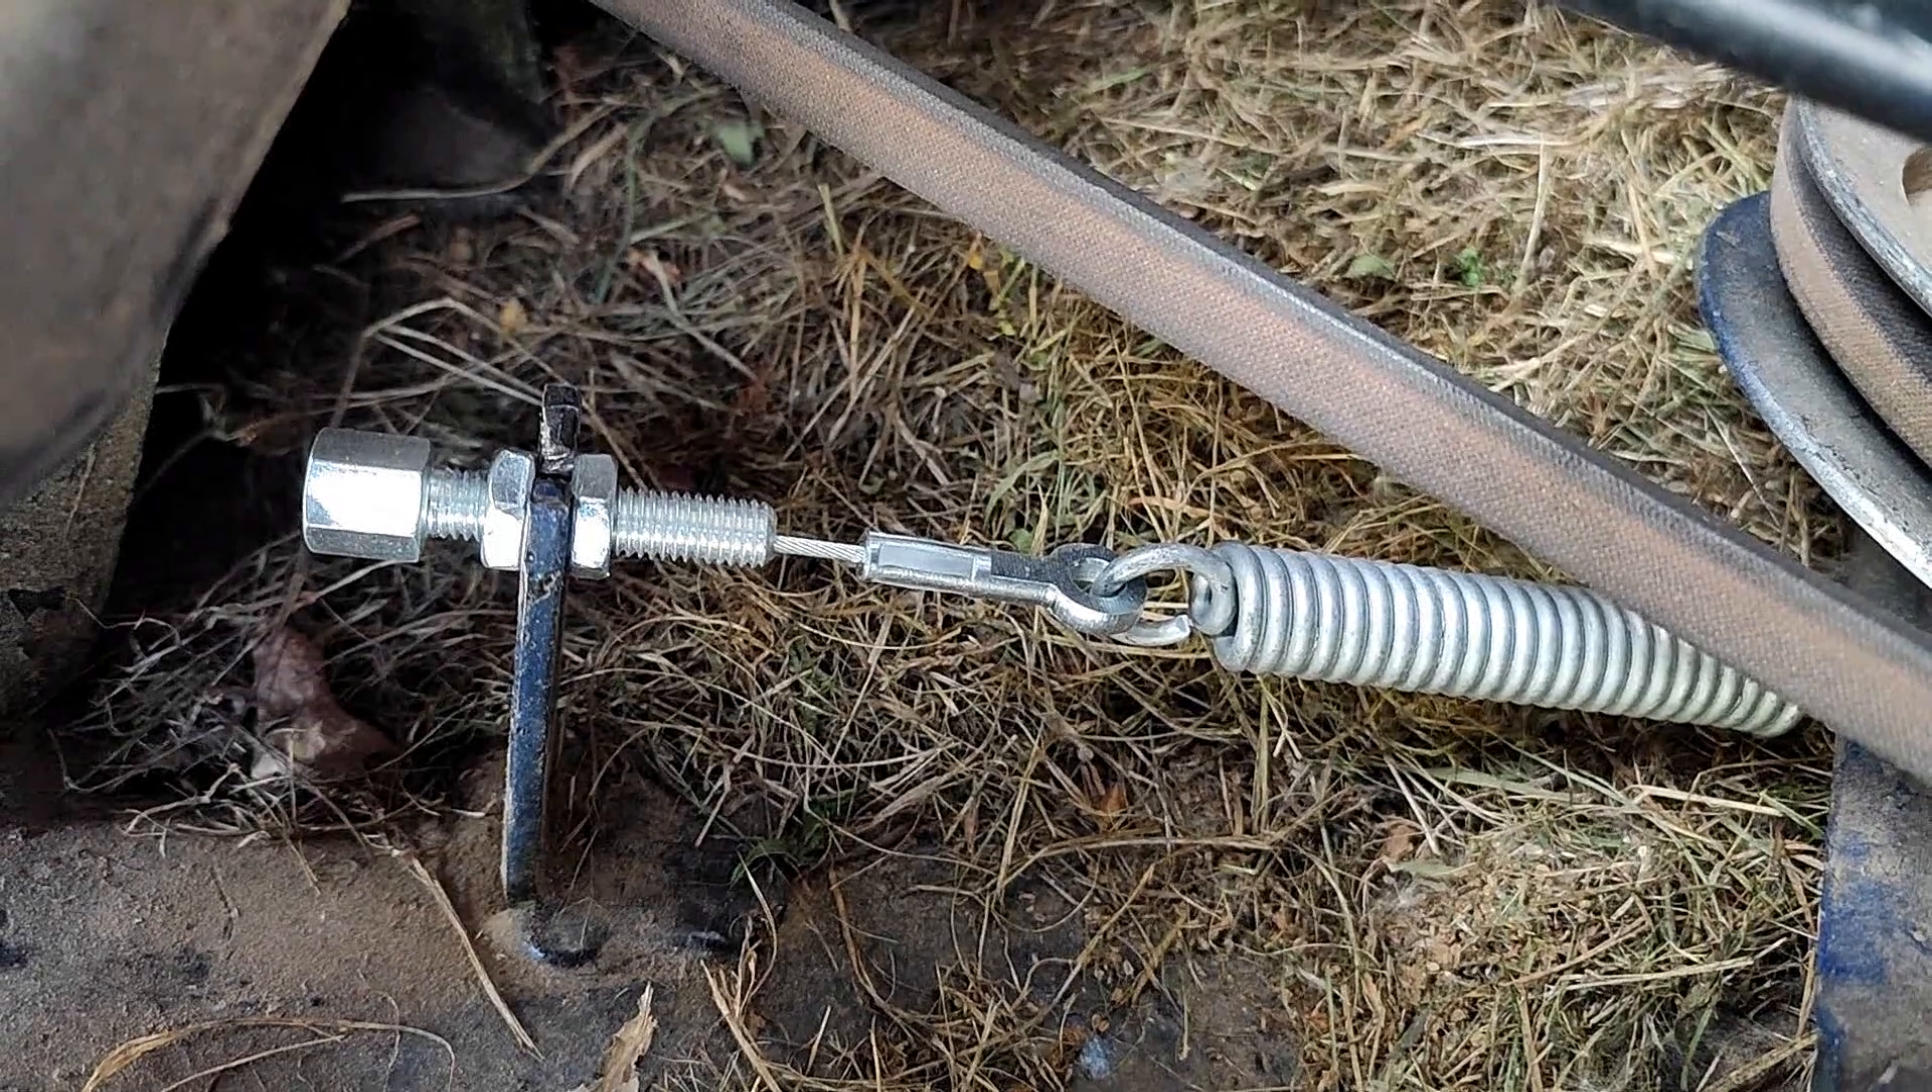Donc voilà le ressort tendeur de courroie est installé.